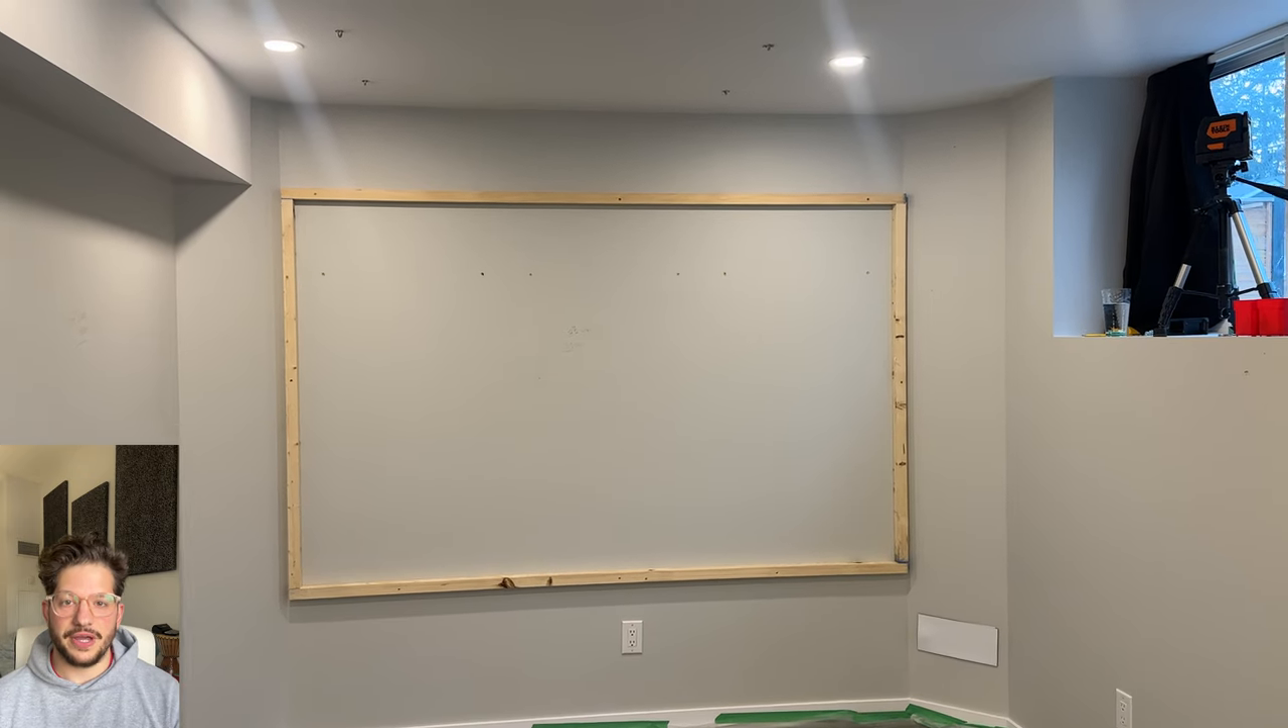So there is the first wall framed up and installed.